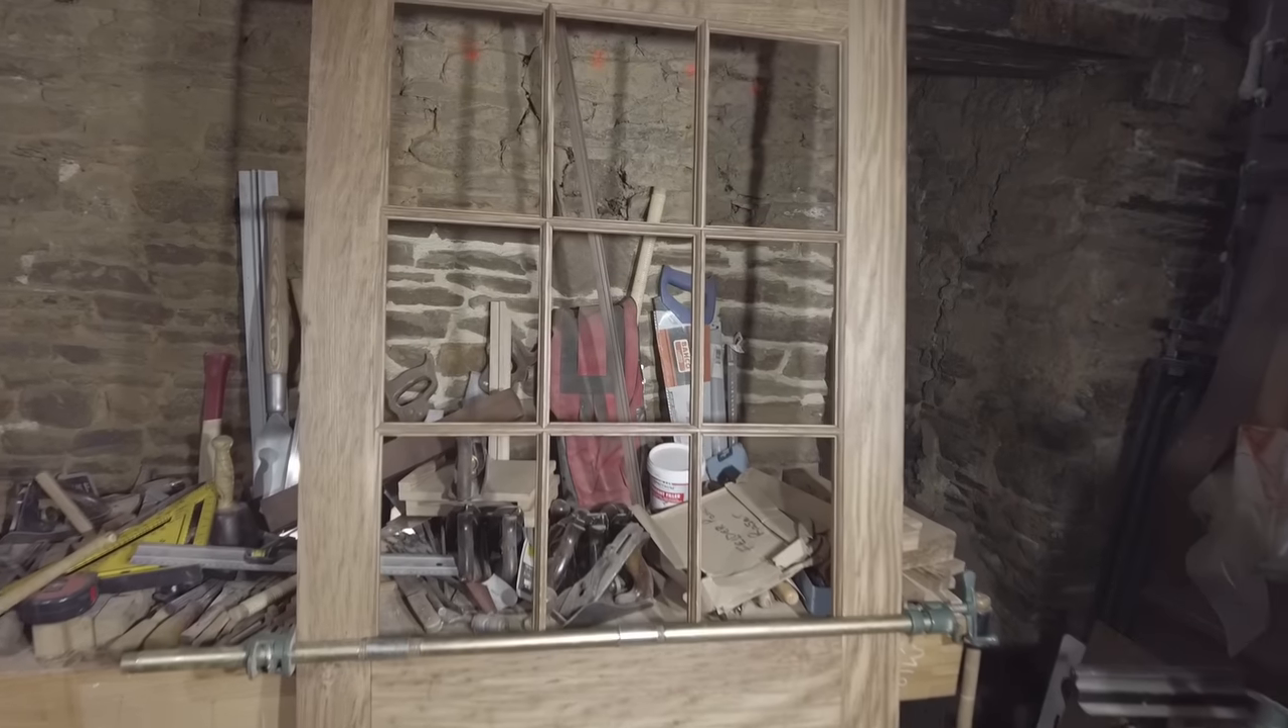Okay folks So I've now got The door dry fitted together All the glazing bars are in As you can see Each pane is the same size Which I tried to Wanted to achieve.